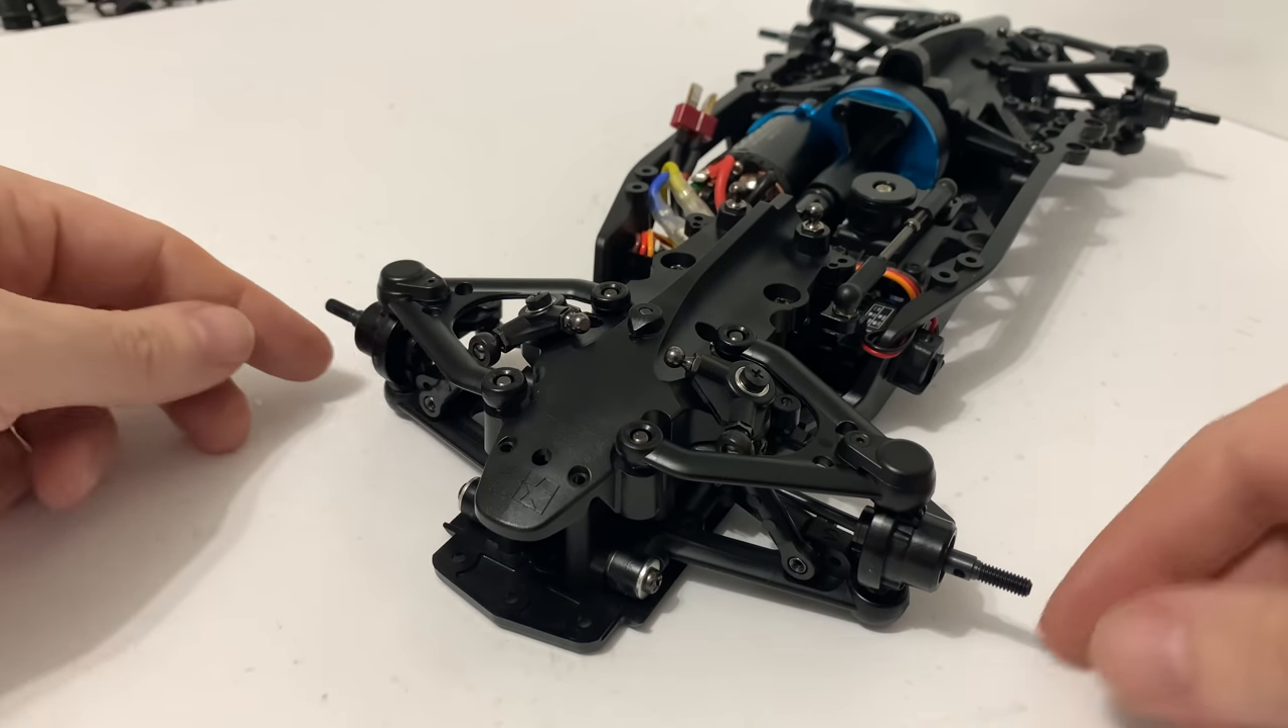Right, so that's the front end complete. All the arms are on.